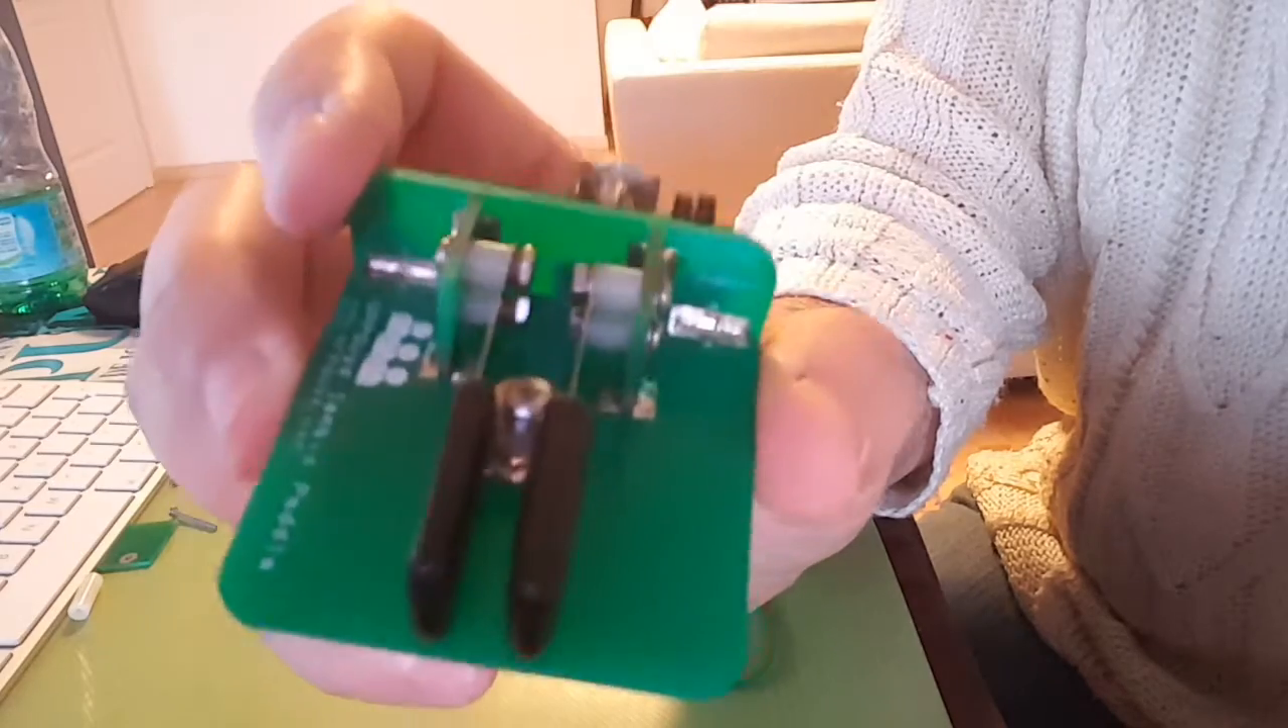And here's the final result. I slipped on the rubbery material on the arms.